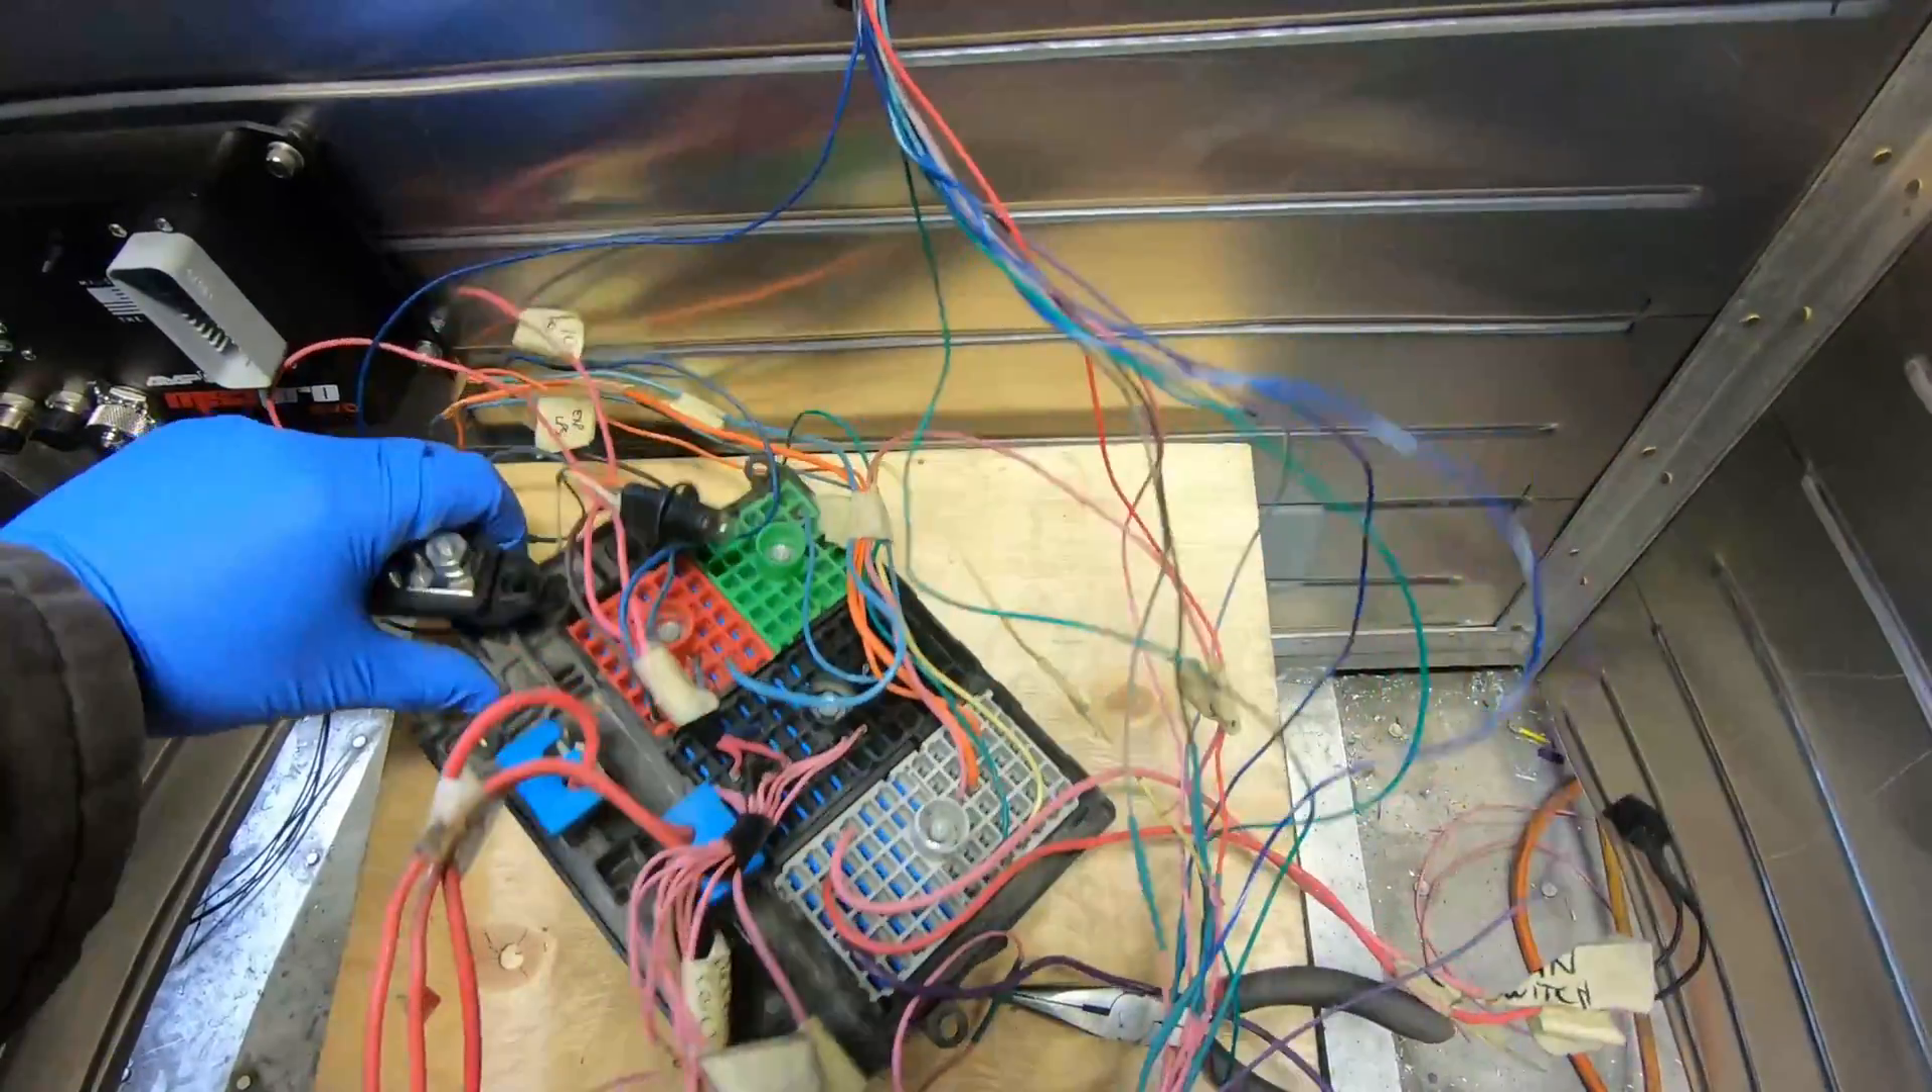There is still a fair amount to do on this wiring still.